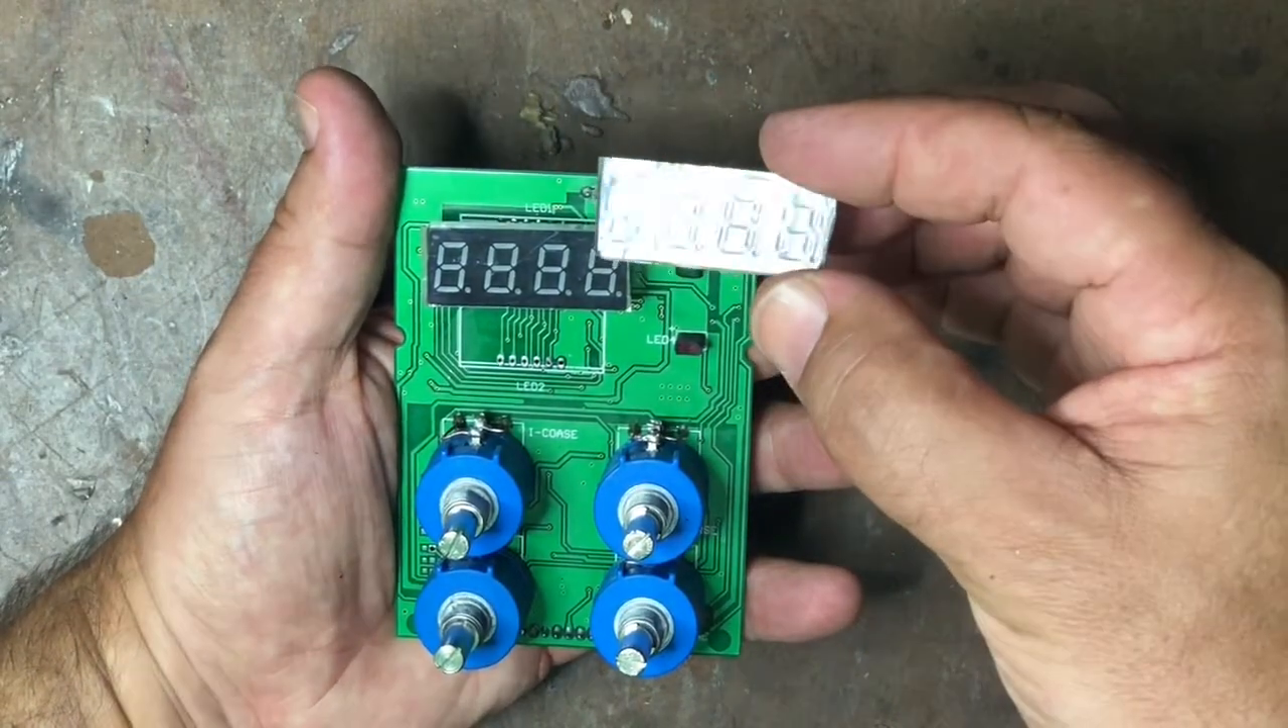I've desoldered this unit here, which would have been the amps display.